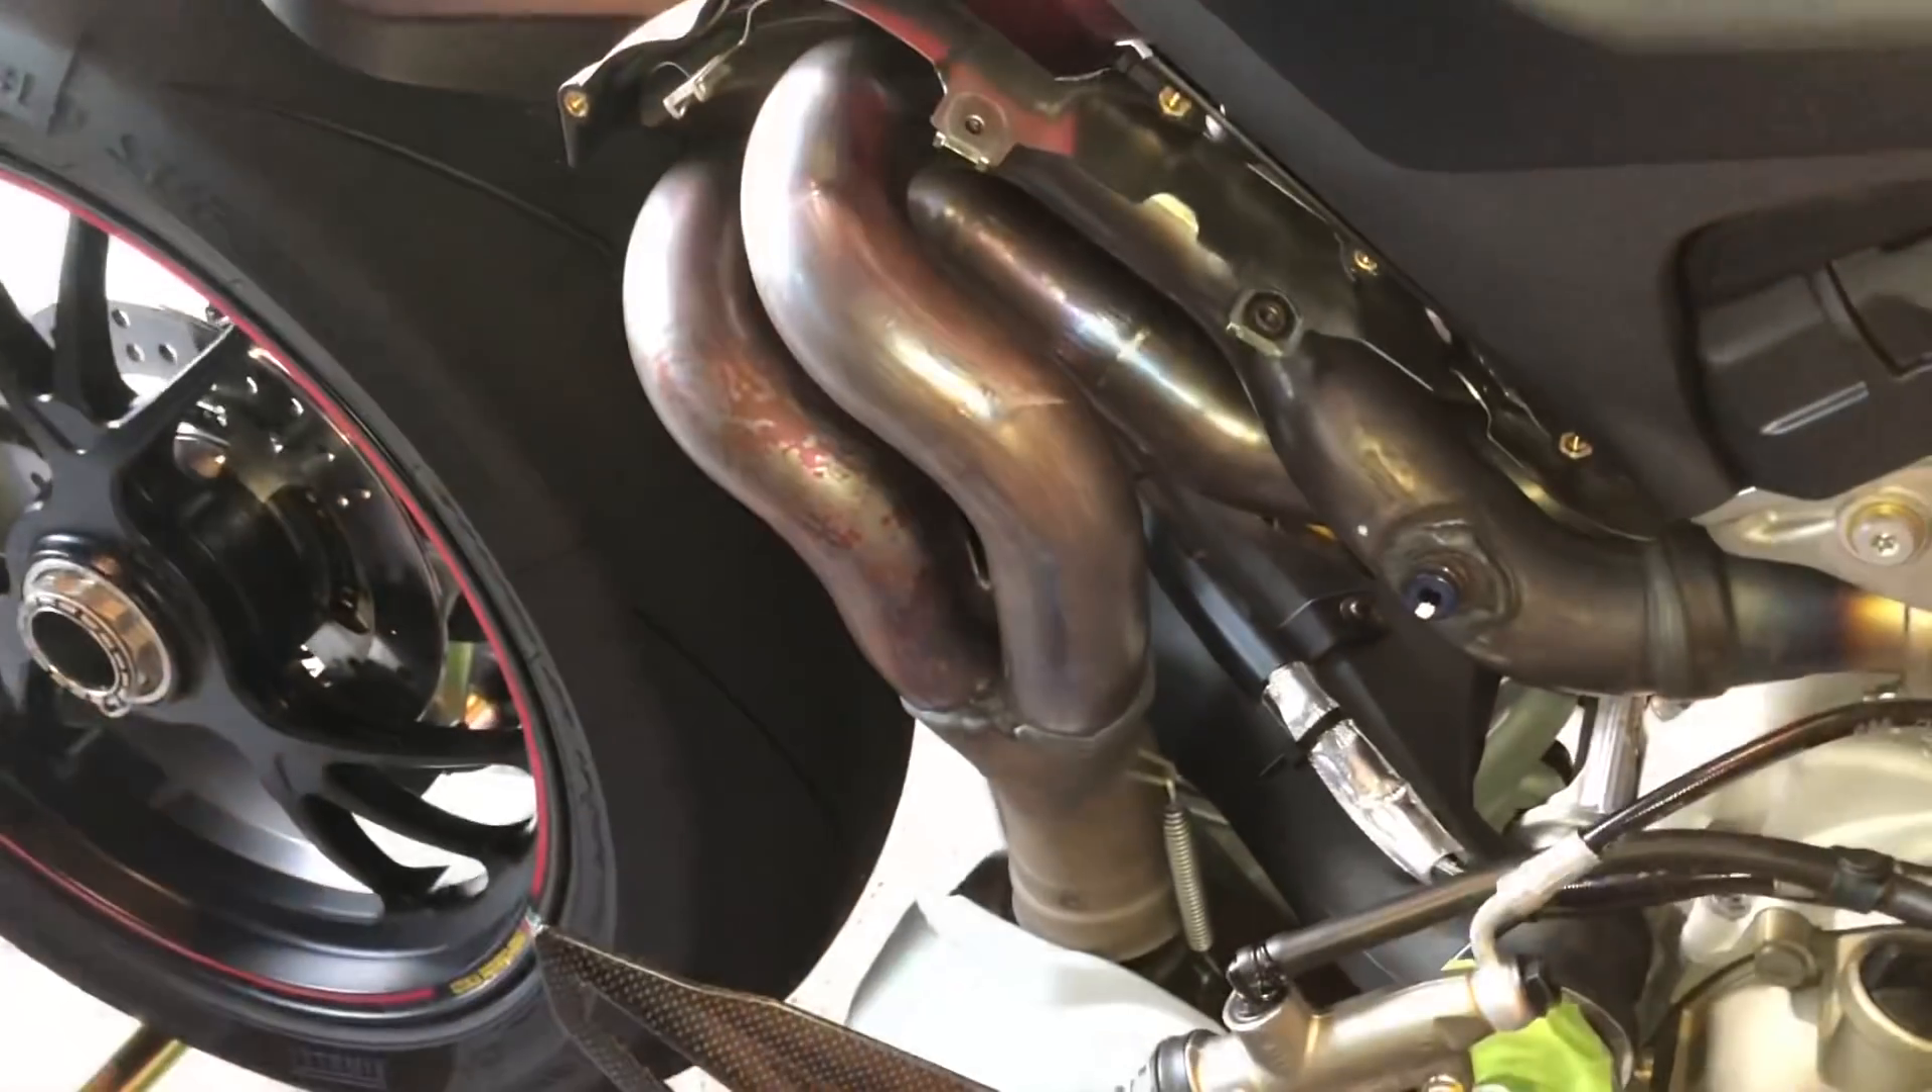Alright, now the heat shielding's gone, you can see the exhaust is exposed.